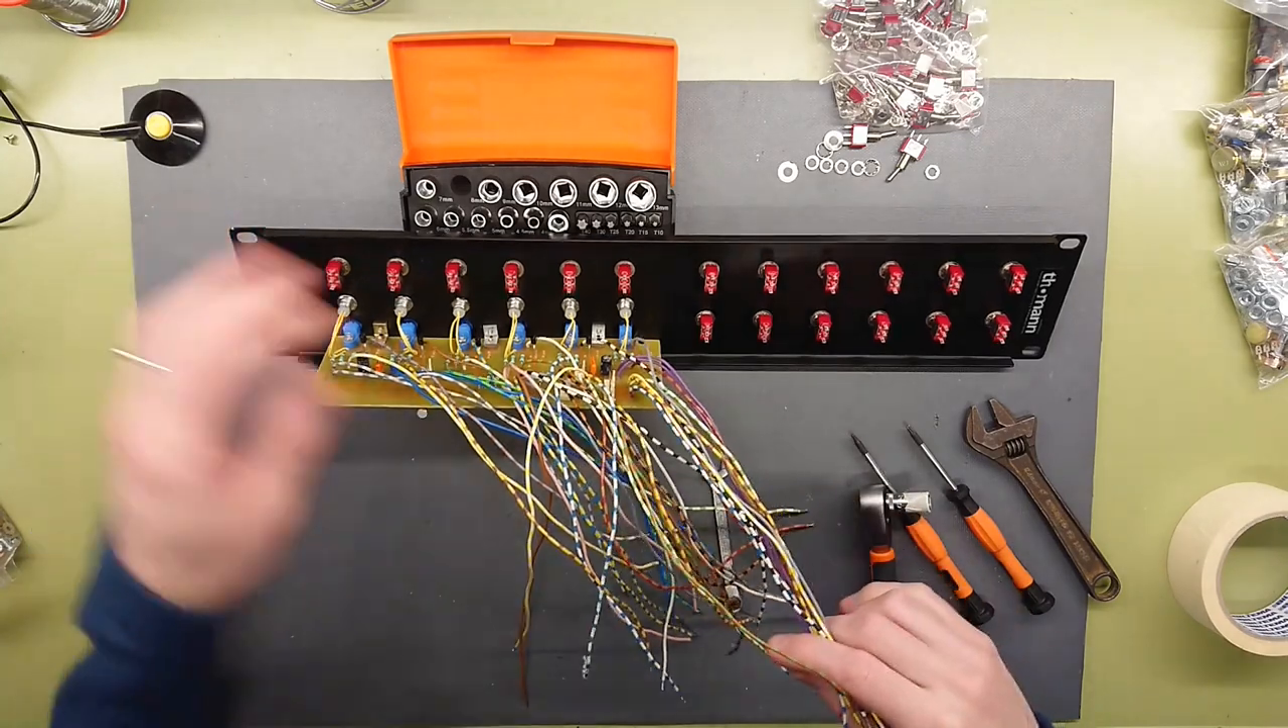So, with all the switches mounted and the output board here with the six optical outputs and the six LEDs, all there is to do now is get all these wires sorted and soldered into the respective switches switches that they are going to use.